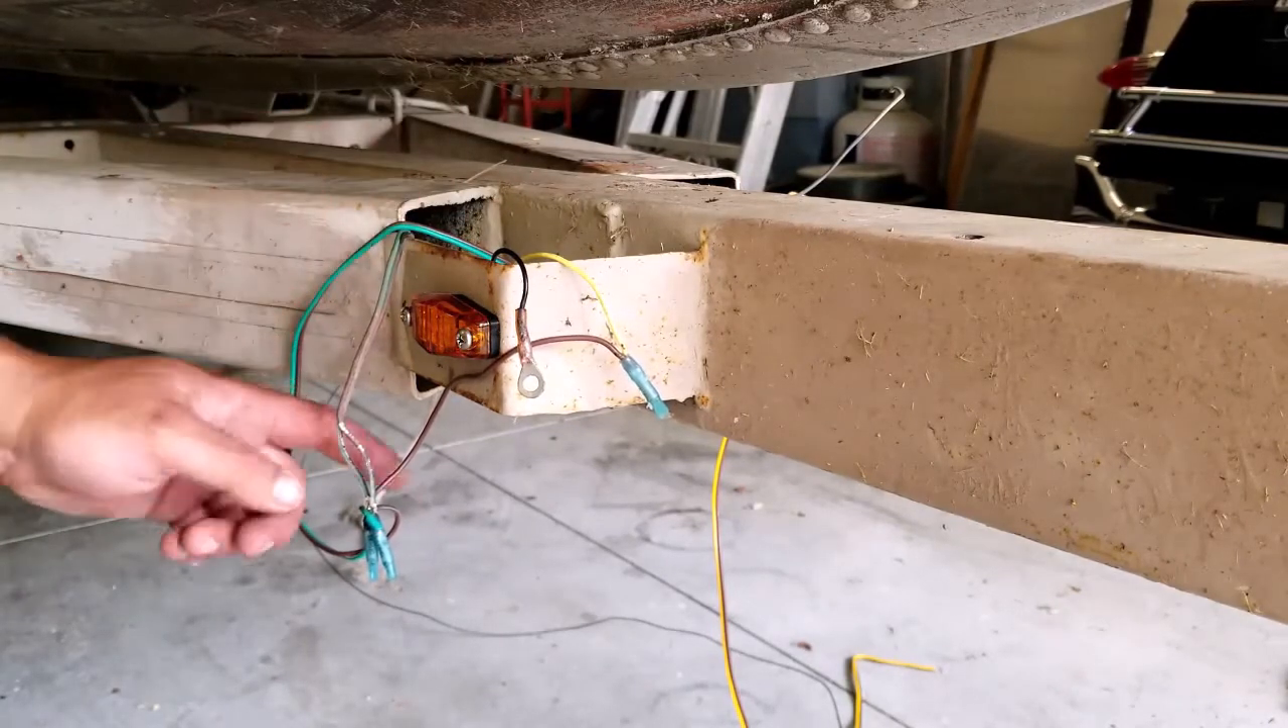There we go. All right. So we've got the light mounted.